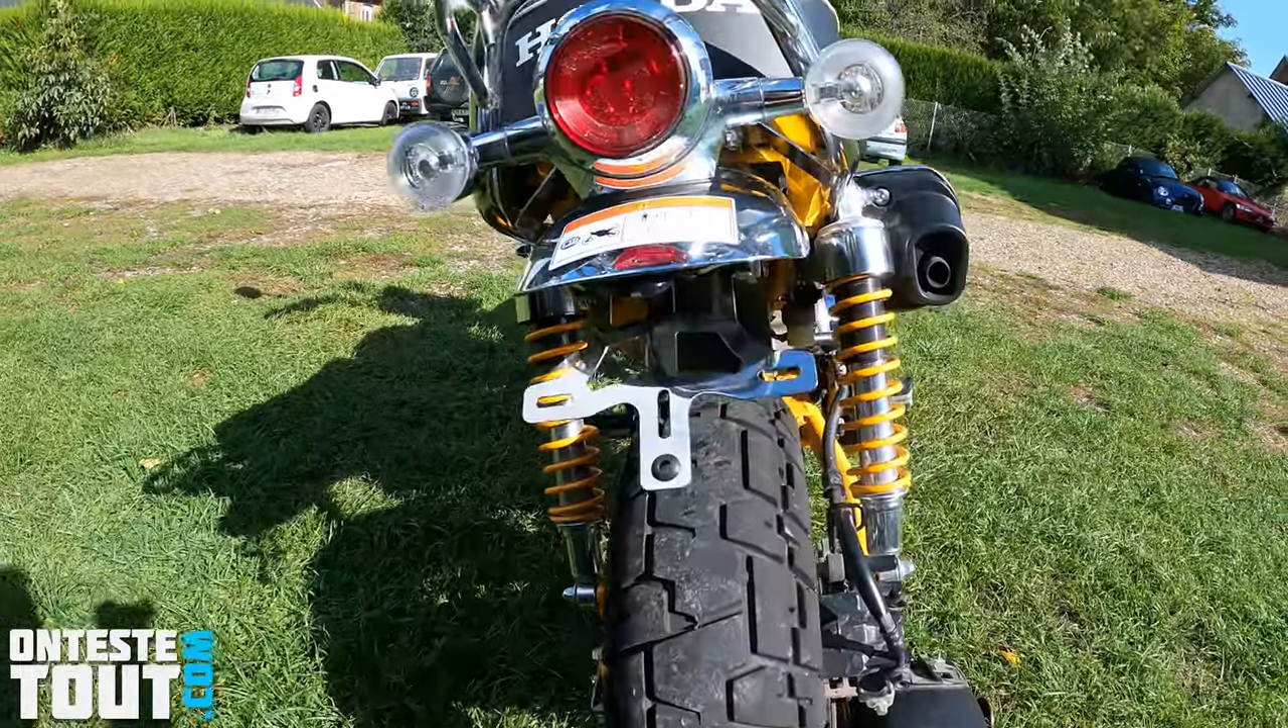Donc, ça y est, j'ai terminé d'installer le support de plaque.